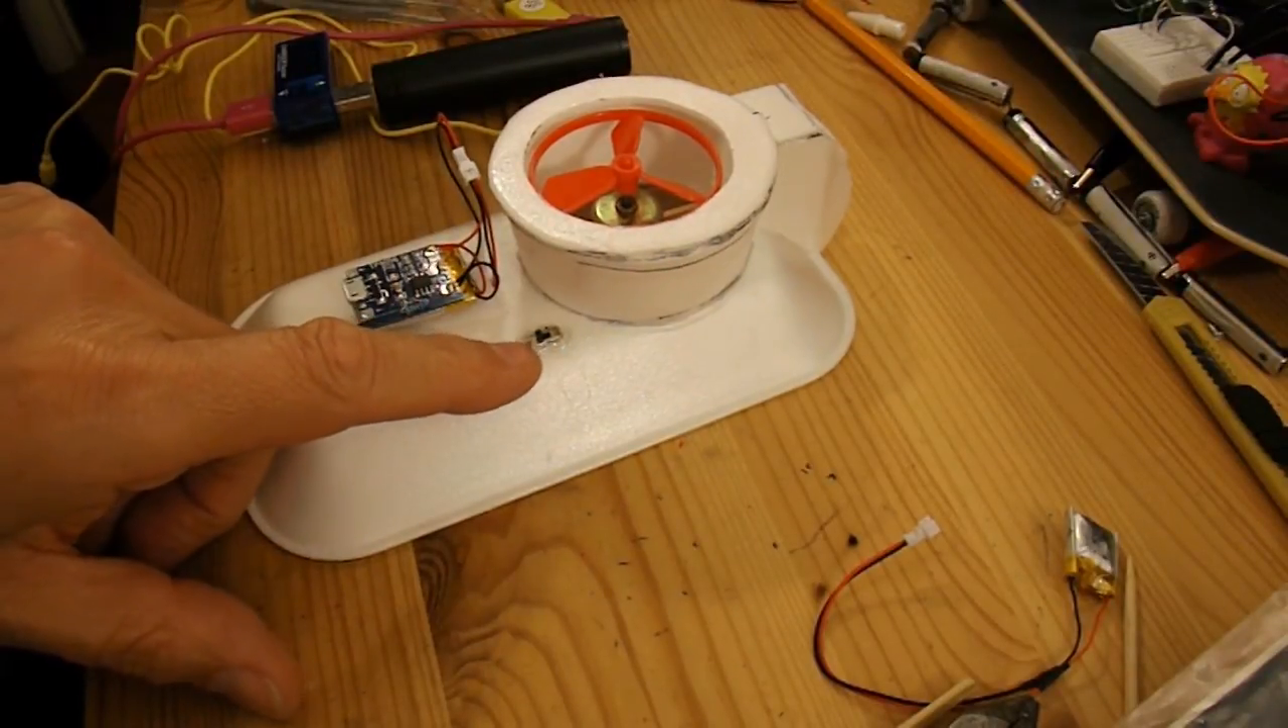I've added a little on off switch now.